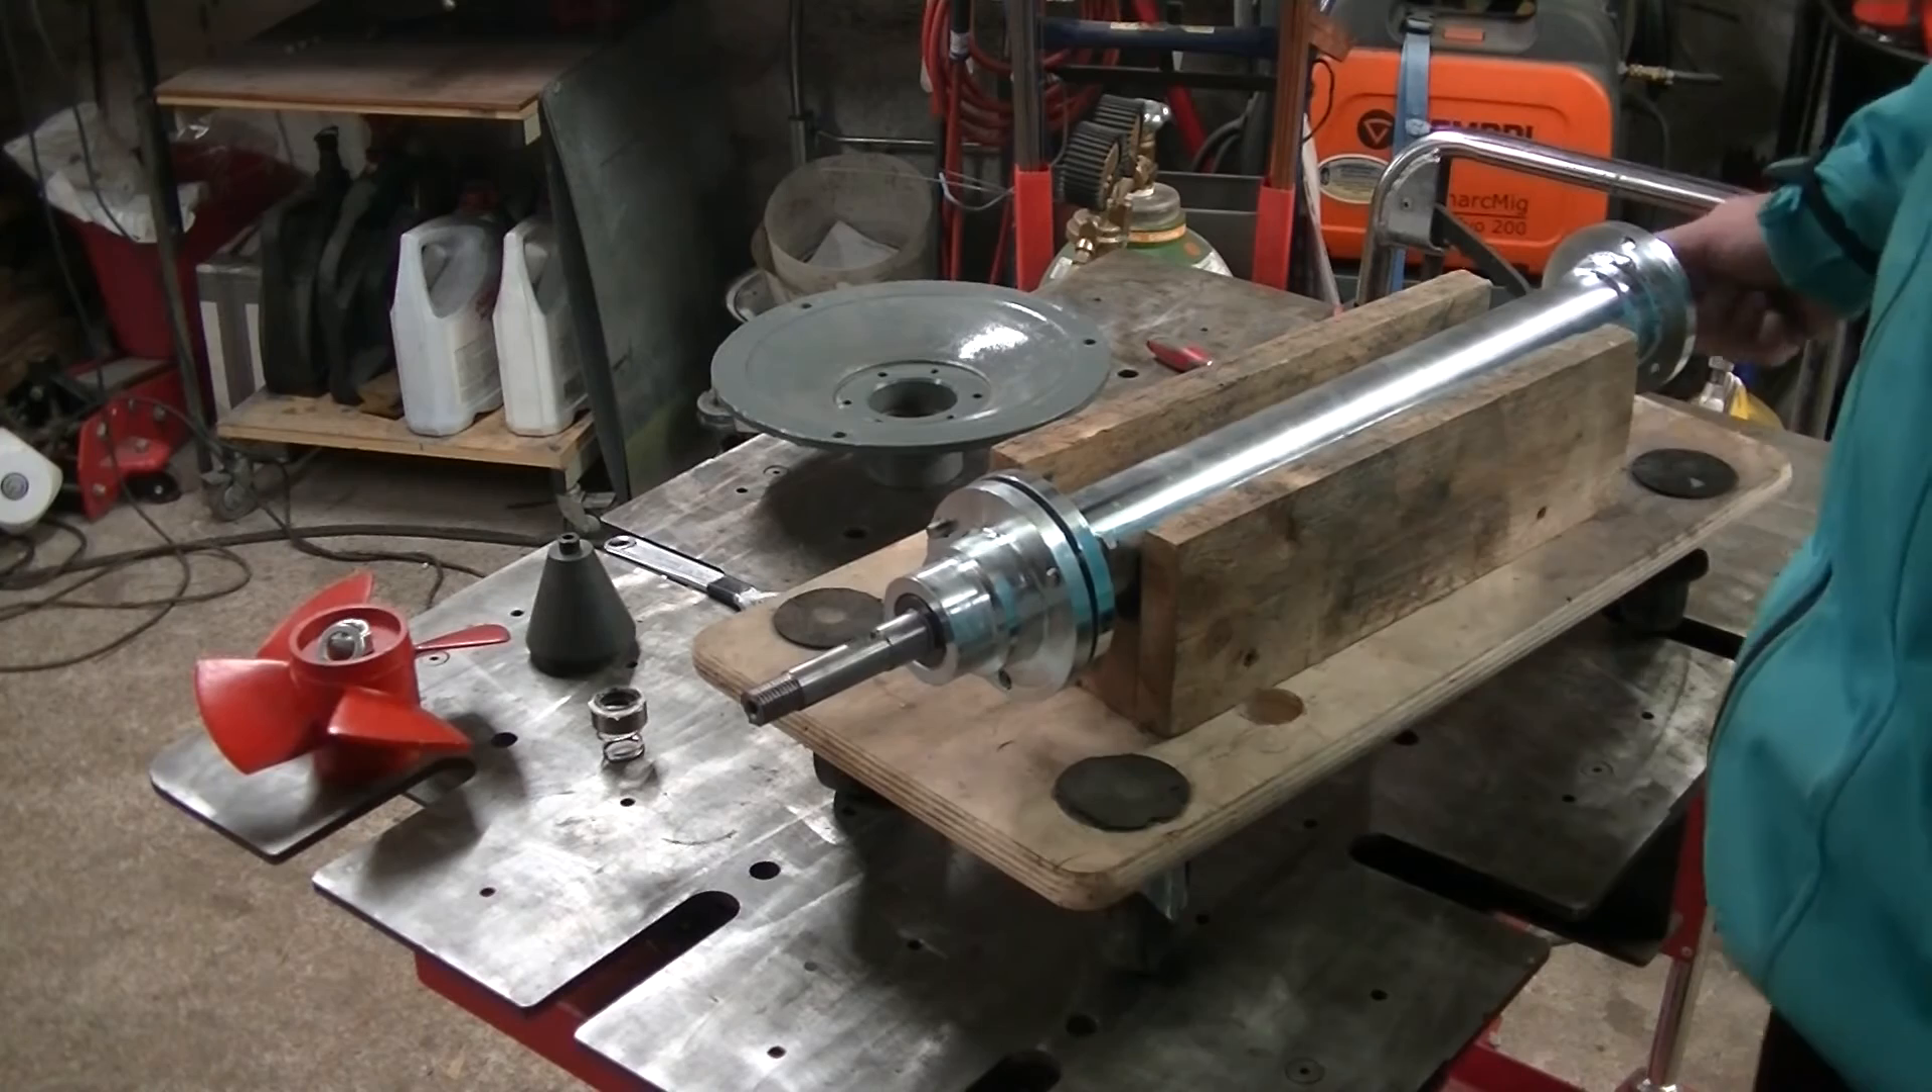Now I have removed the upper turbine housing and this is the core.